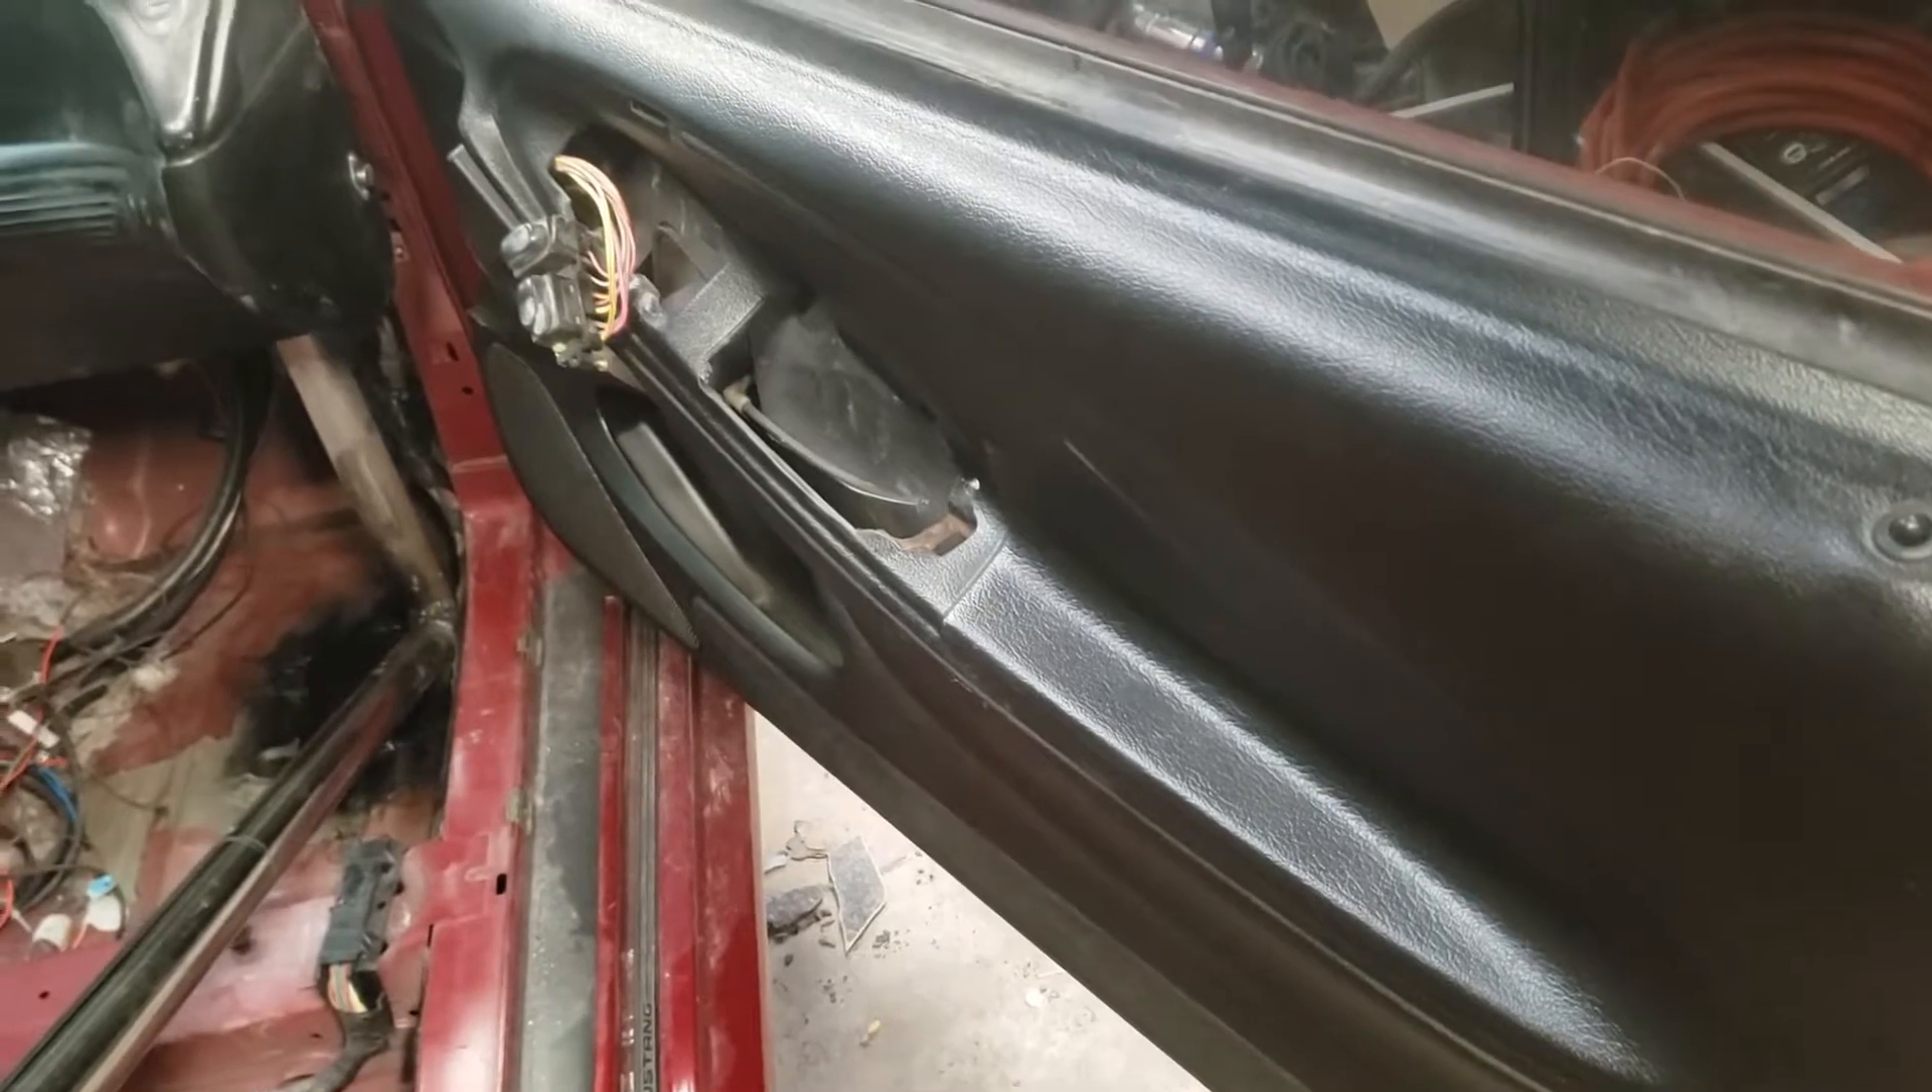I put the door panel on.